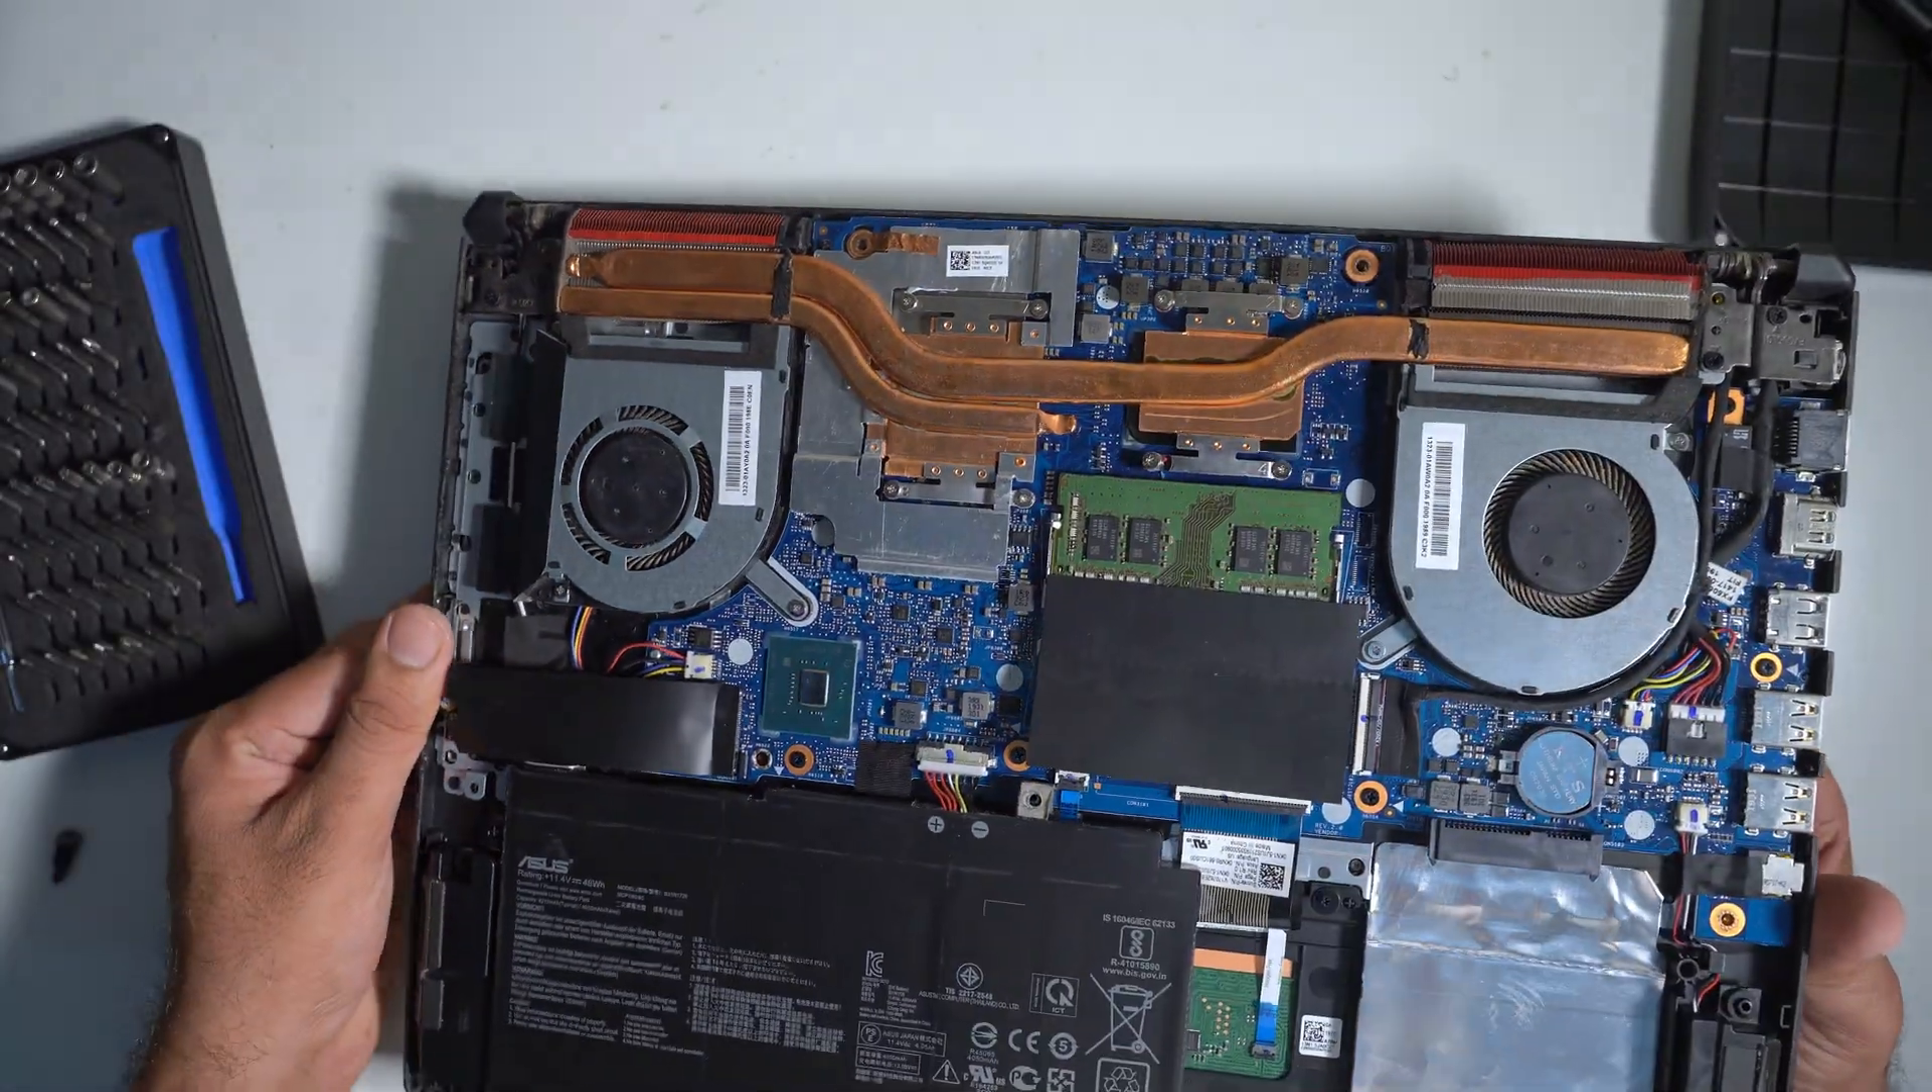We have completely assembled the fans and the heatsink altogether again.